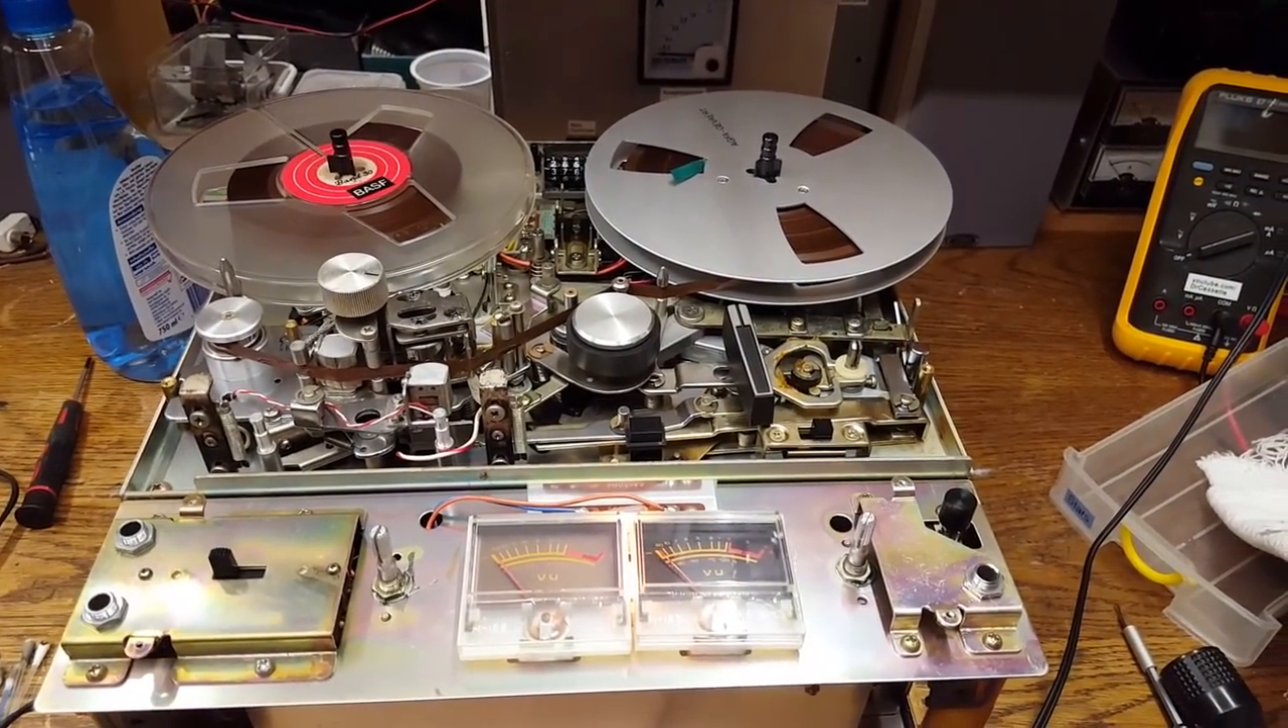I now have a tape on the machine, and as typical for my repair projects, as soon as I've started, the problems are starting to multiply.